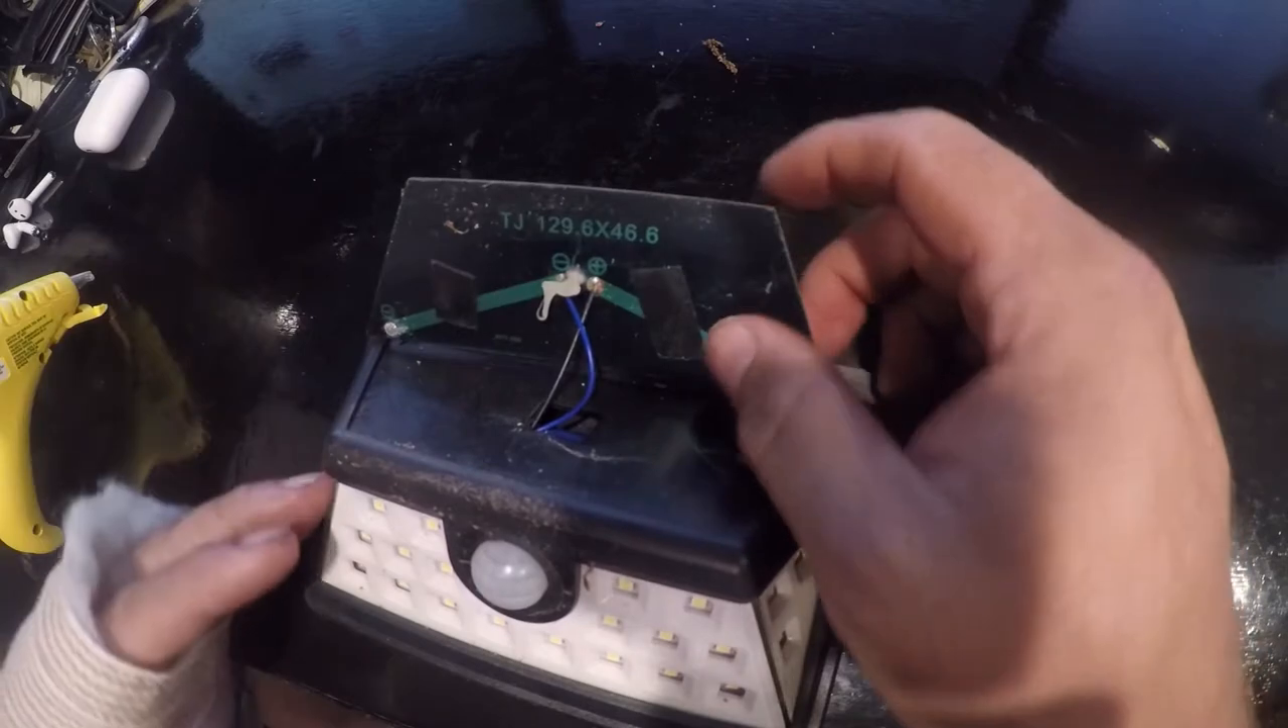It just screws on with a couple of screws mounted here at the top but the solar panel is only stuck on with this cheap tape and it has come off.